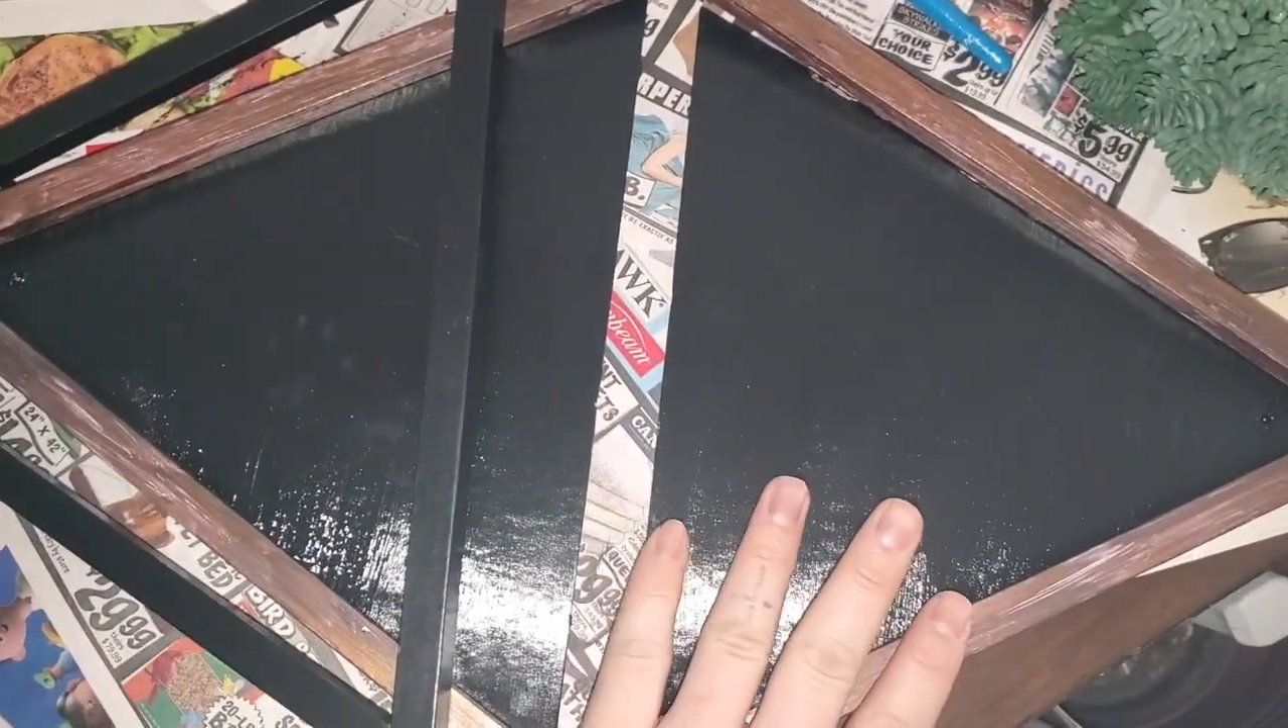When I put the backings back in there's this gap in the middle.